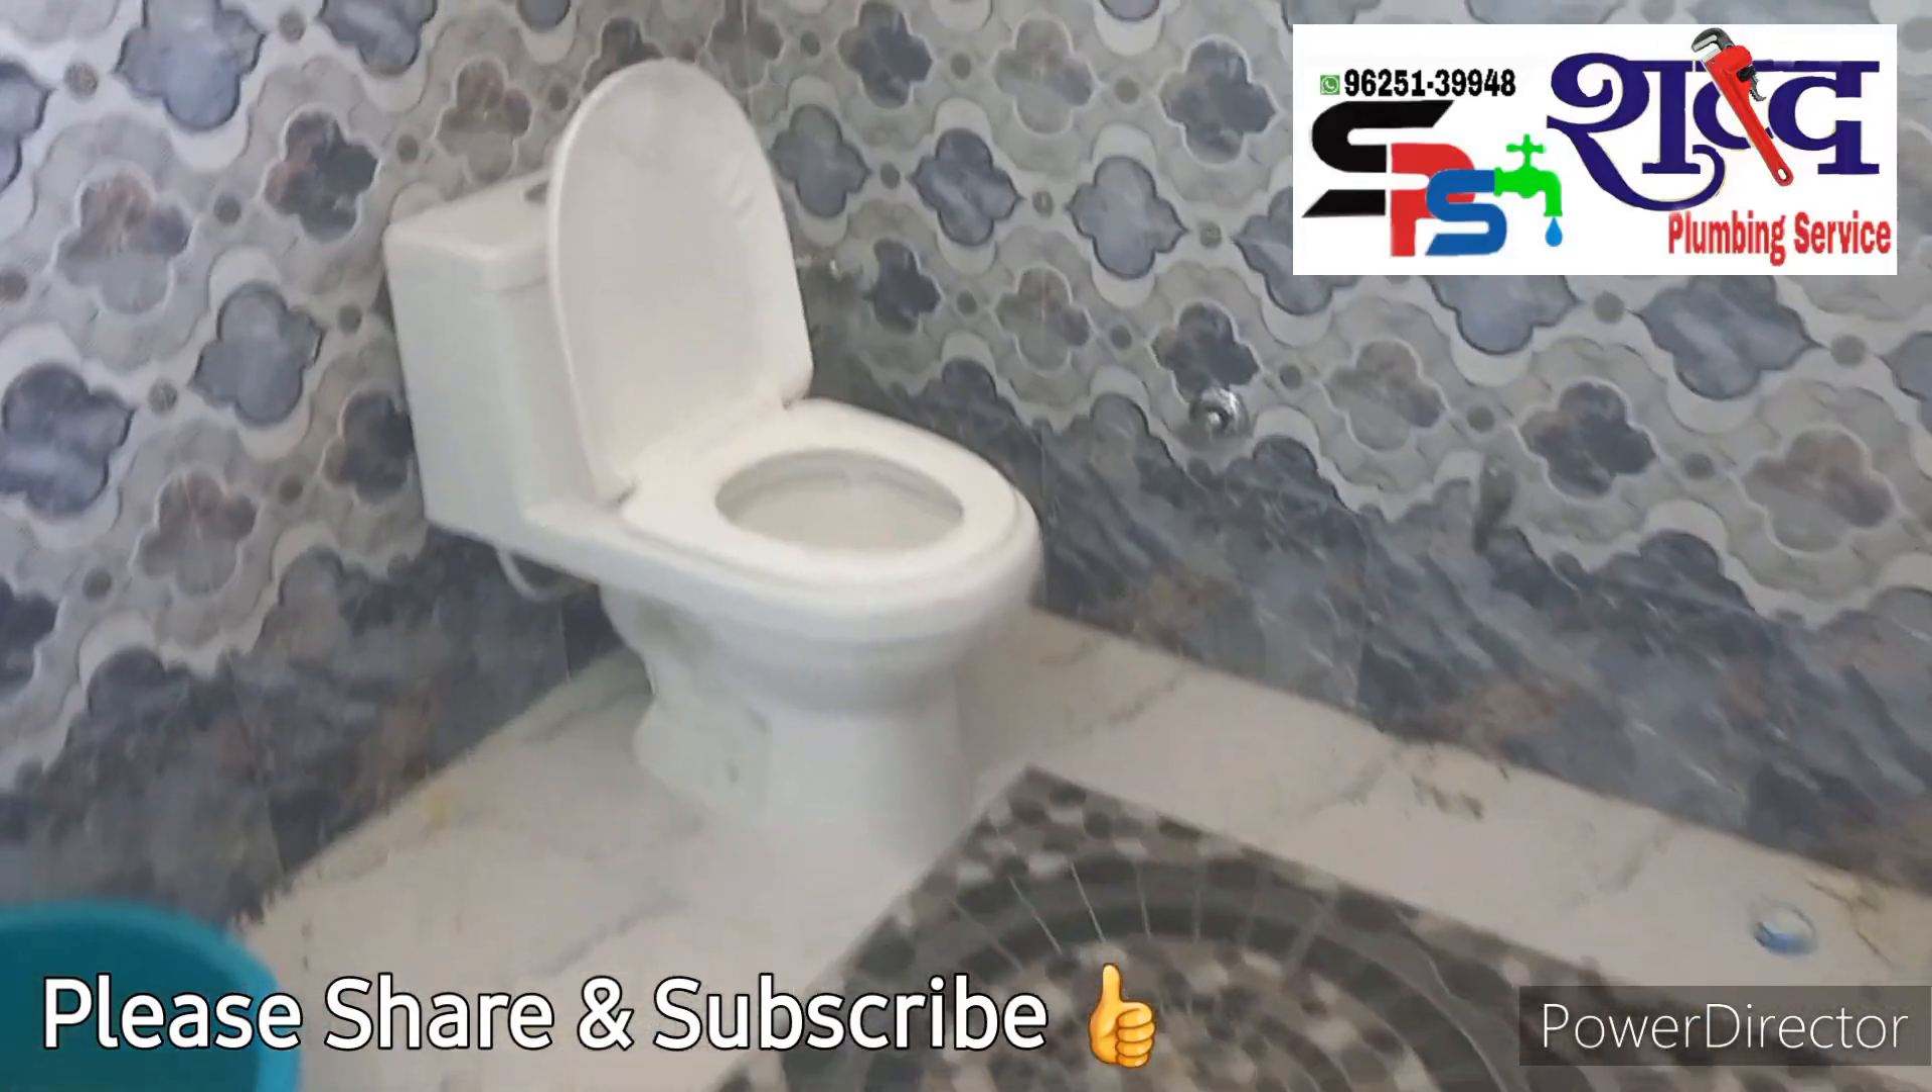तो हमने जो है सीट को लगा लिया है।